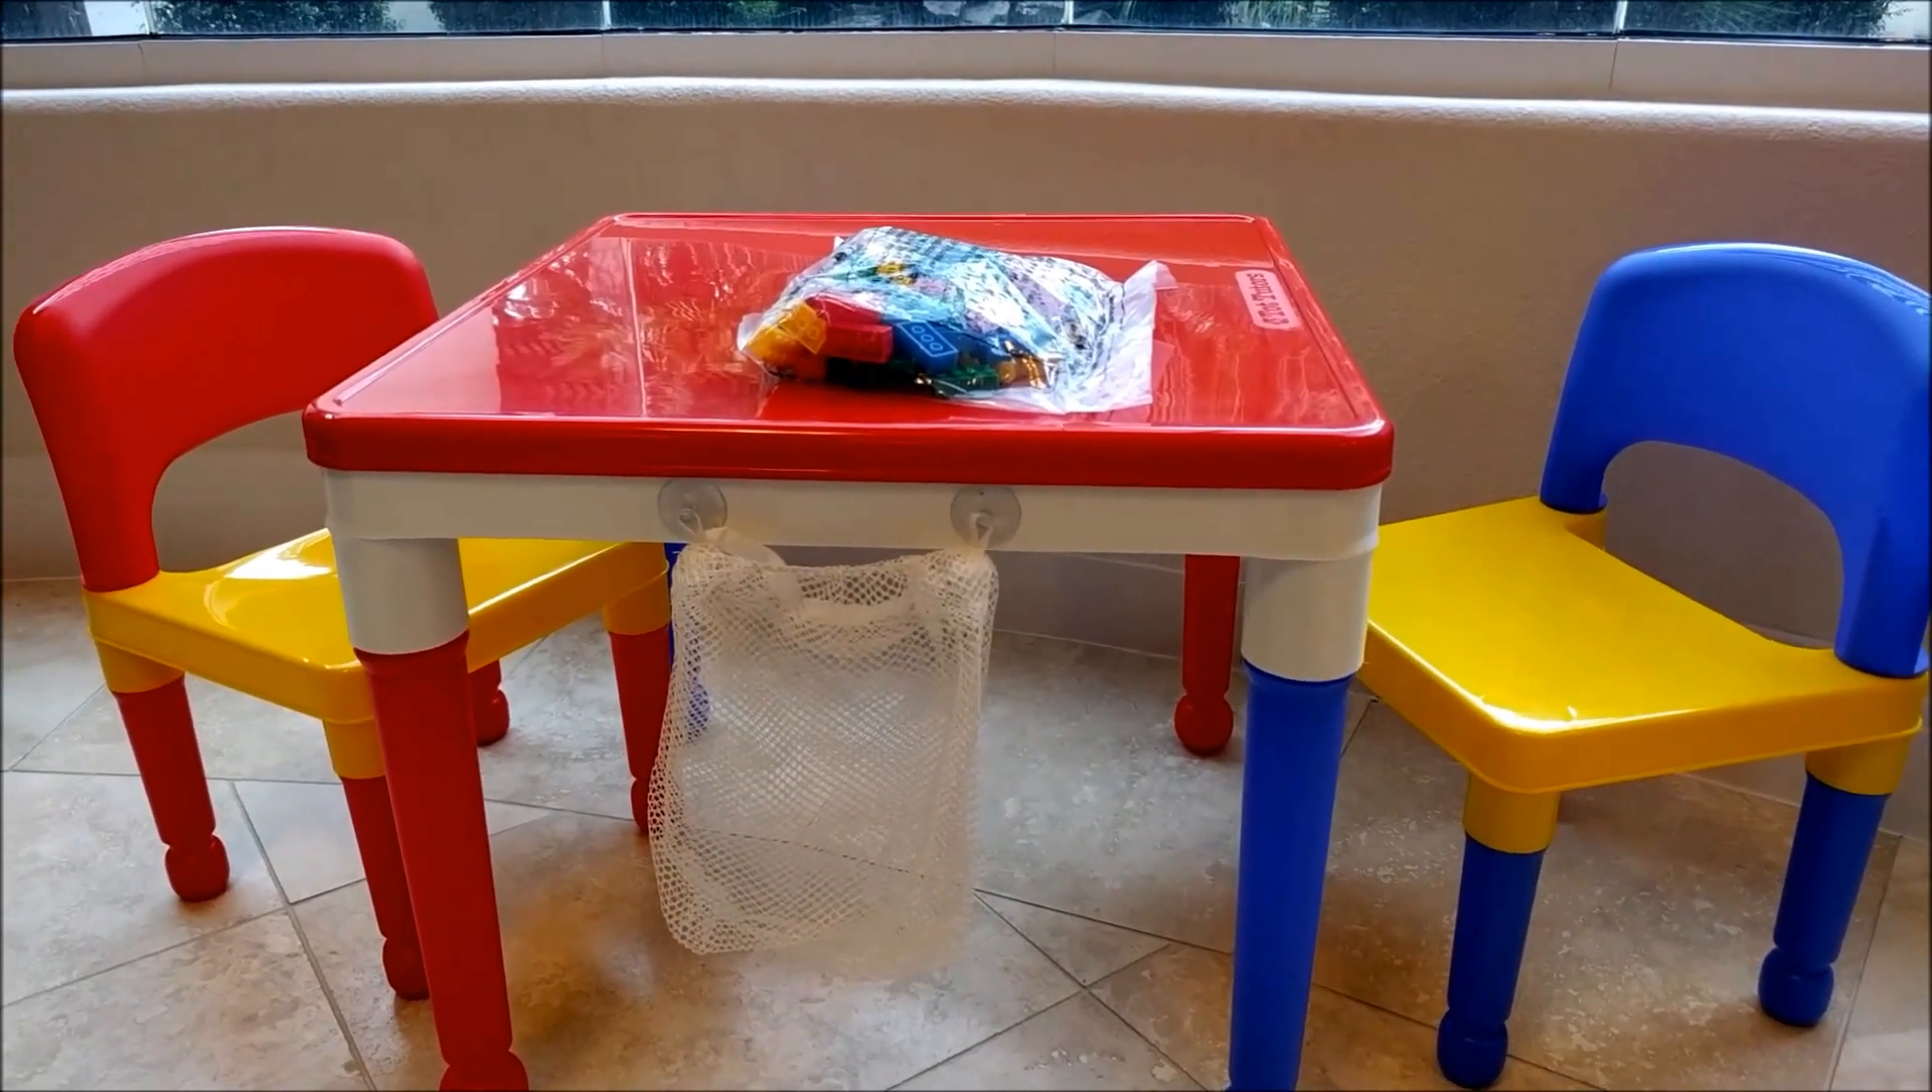This is what the set looks like completely assembled.